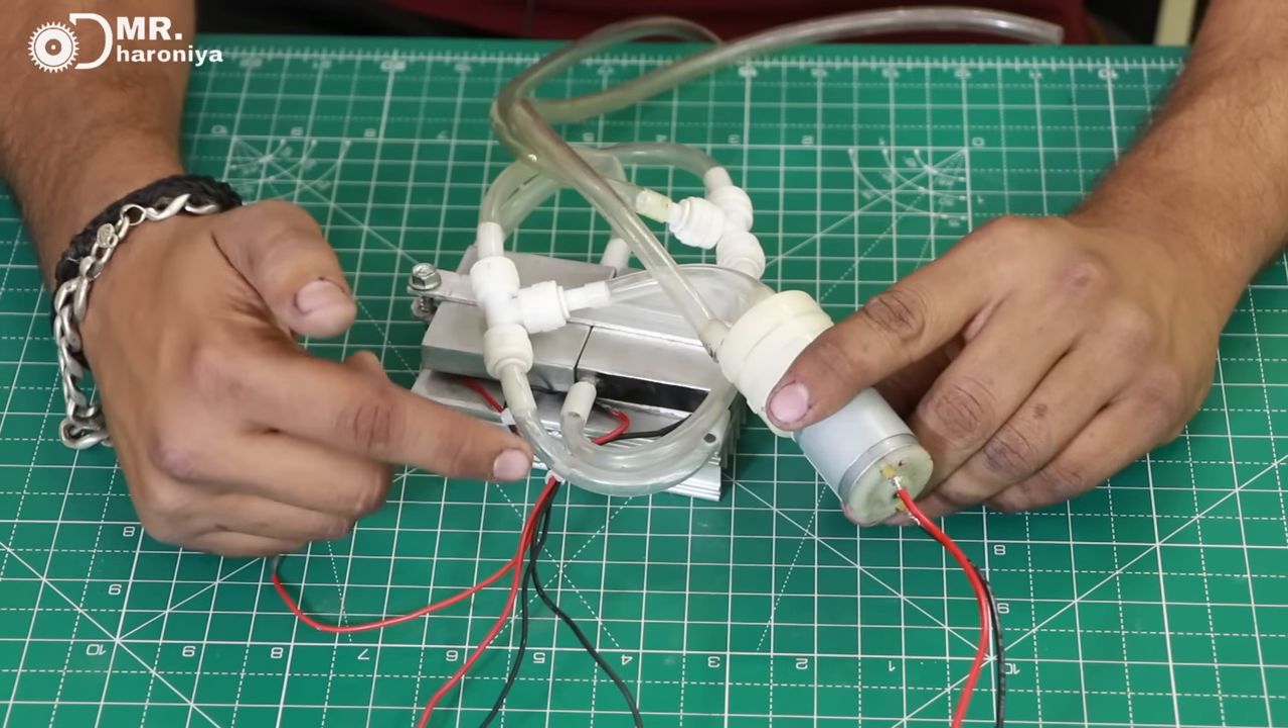हमने मोटर को भी लगा दिया, इसकी वाइरिंग भी कर दी है।